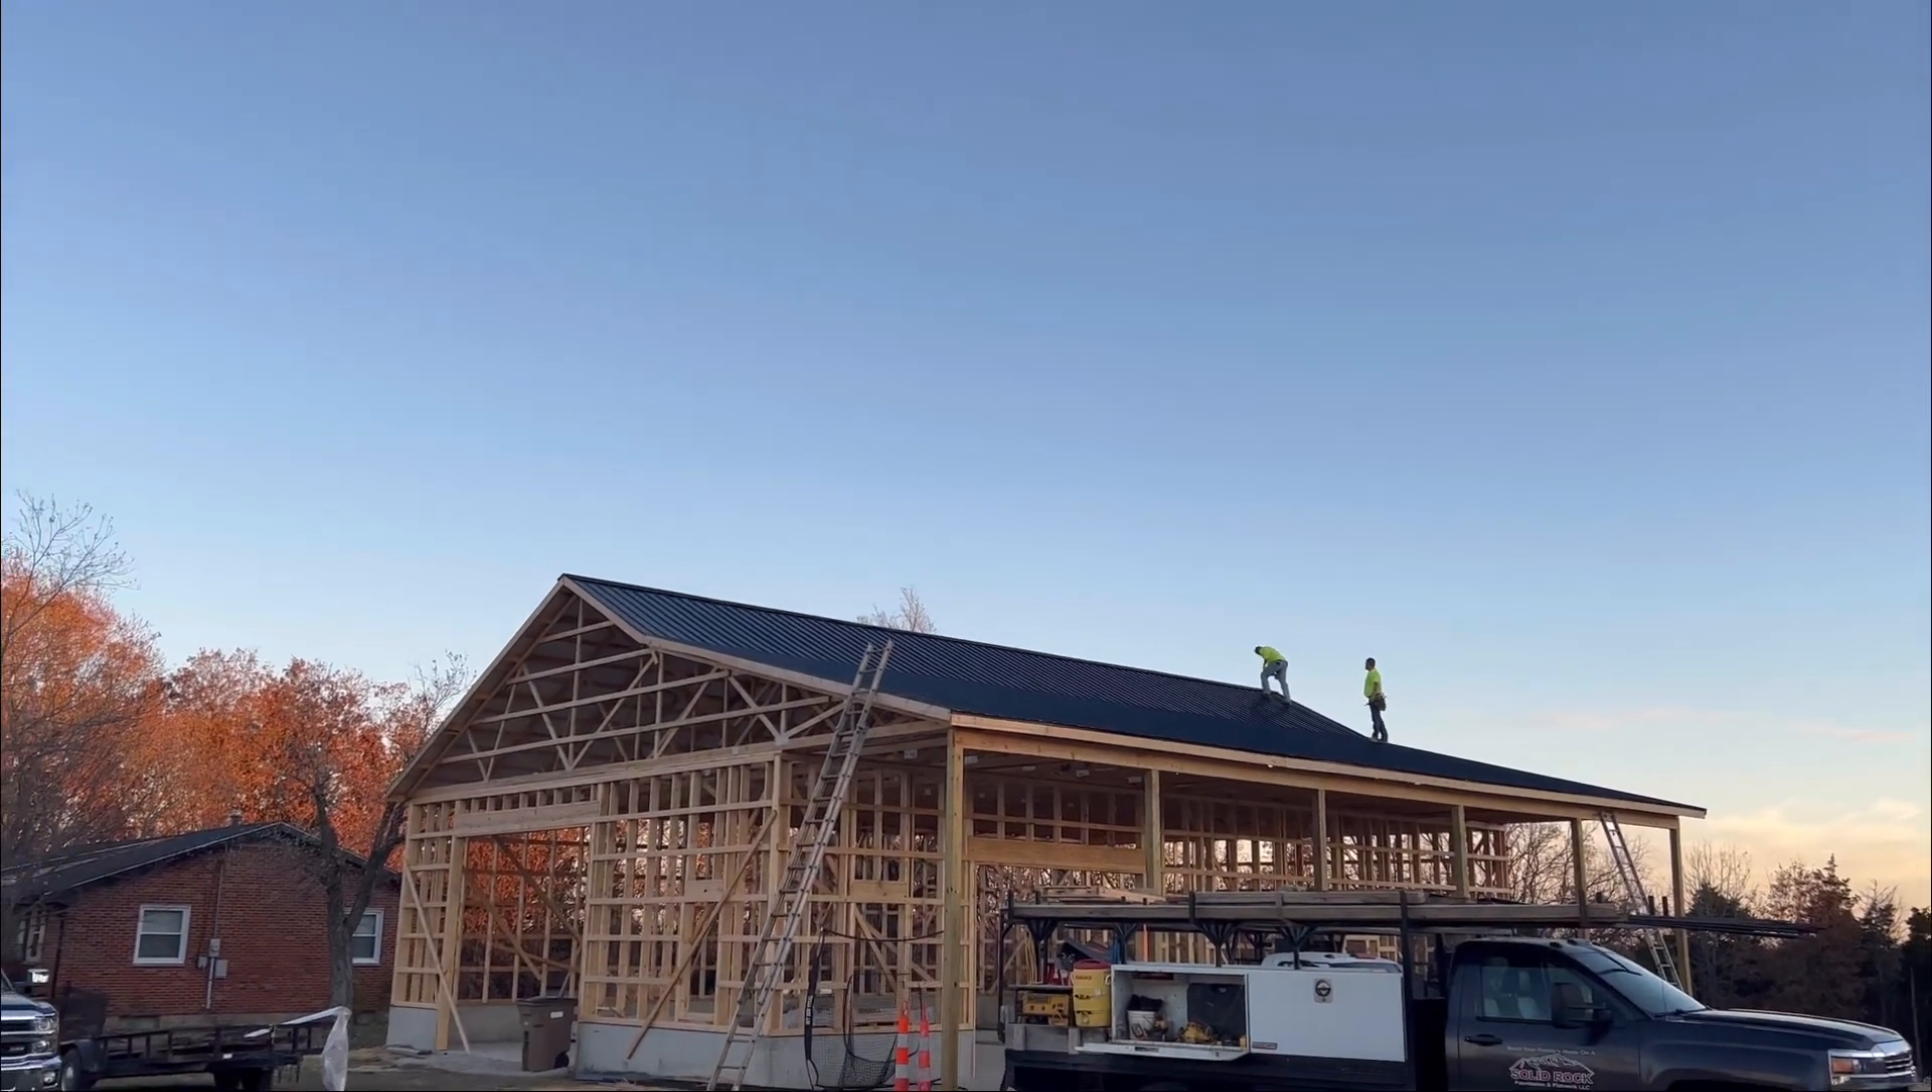But the roof is on. No more rain inside.